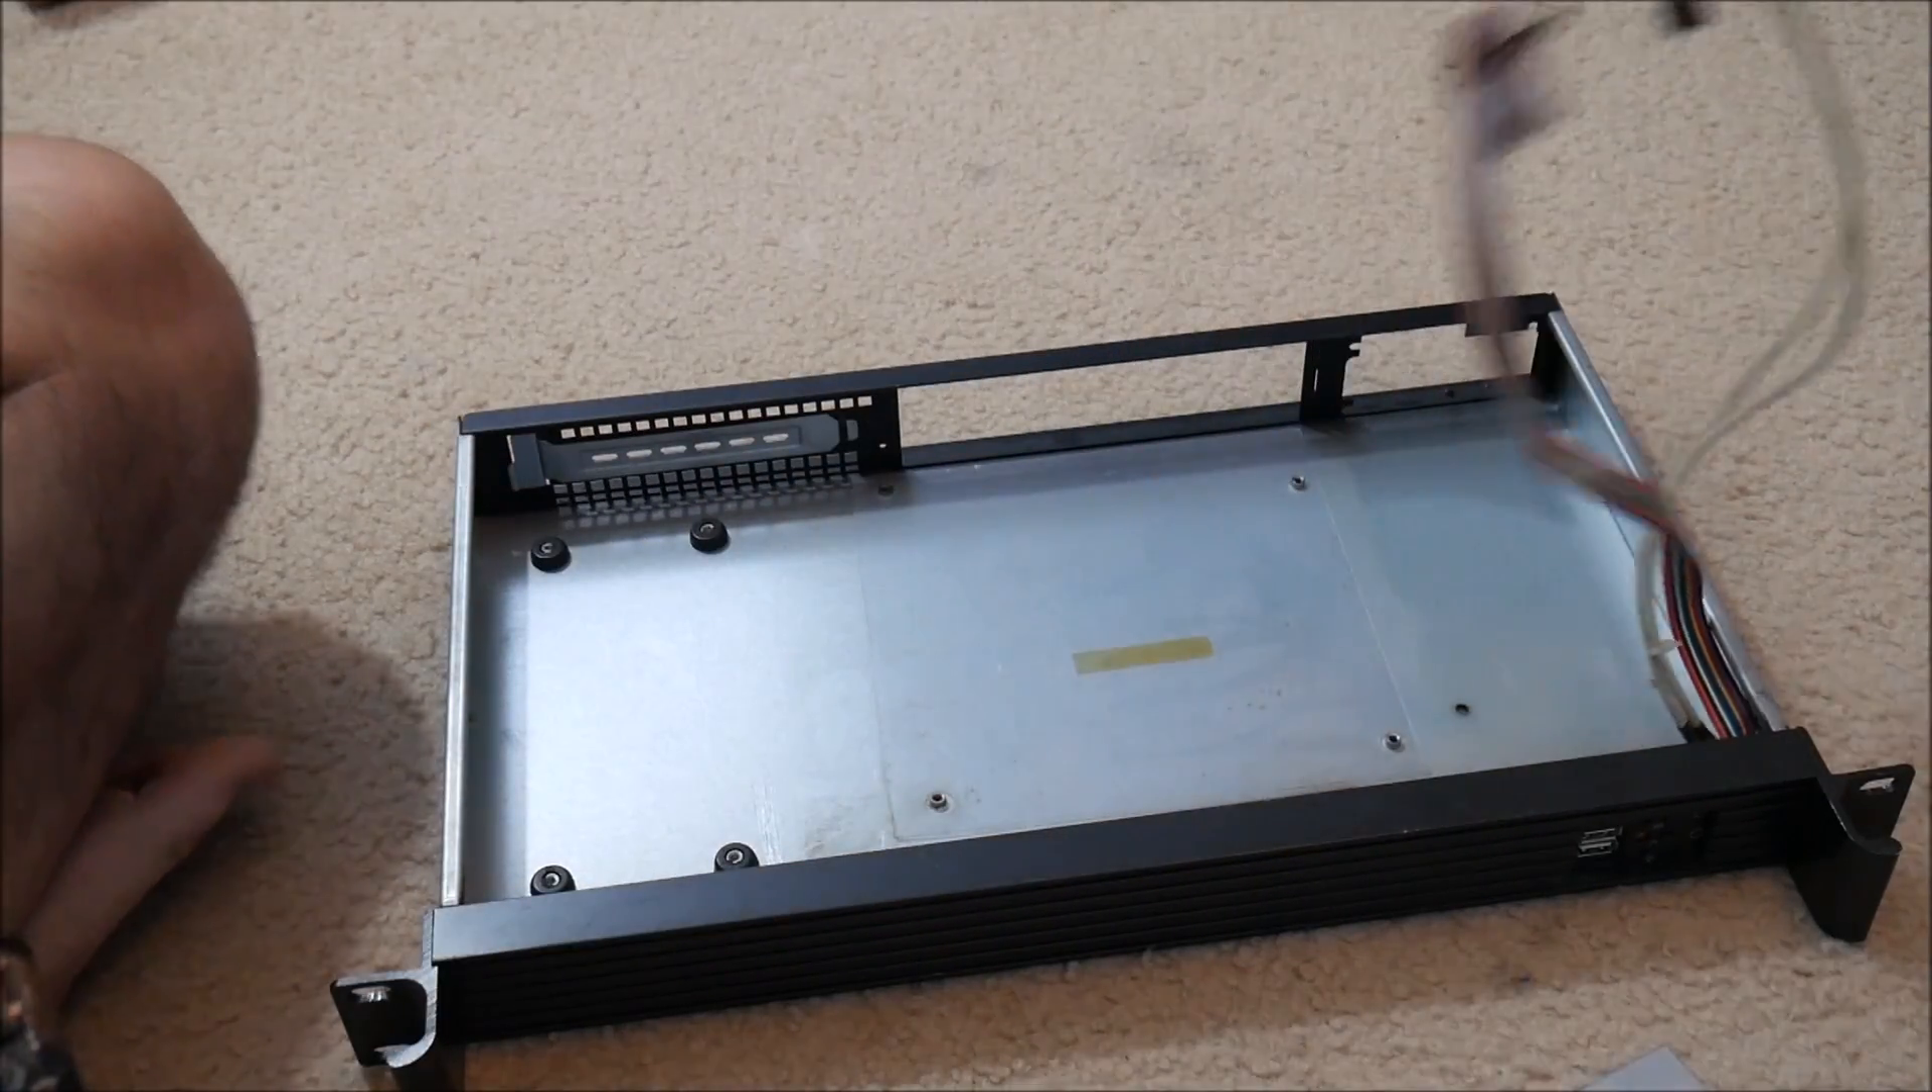So basically we've removed all of the fans from the front. We've removed the power supply. We've removed the old motherboard, the old hard drives.